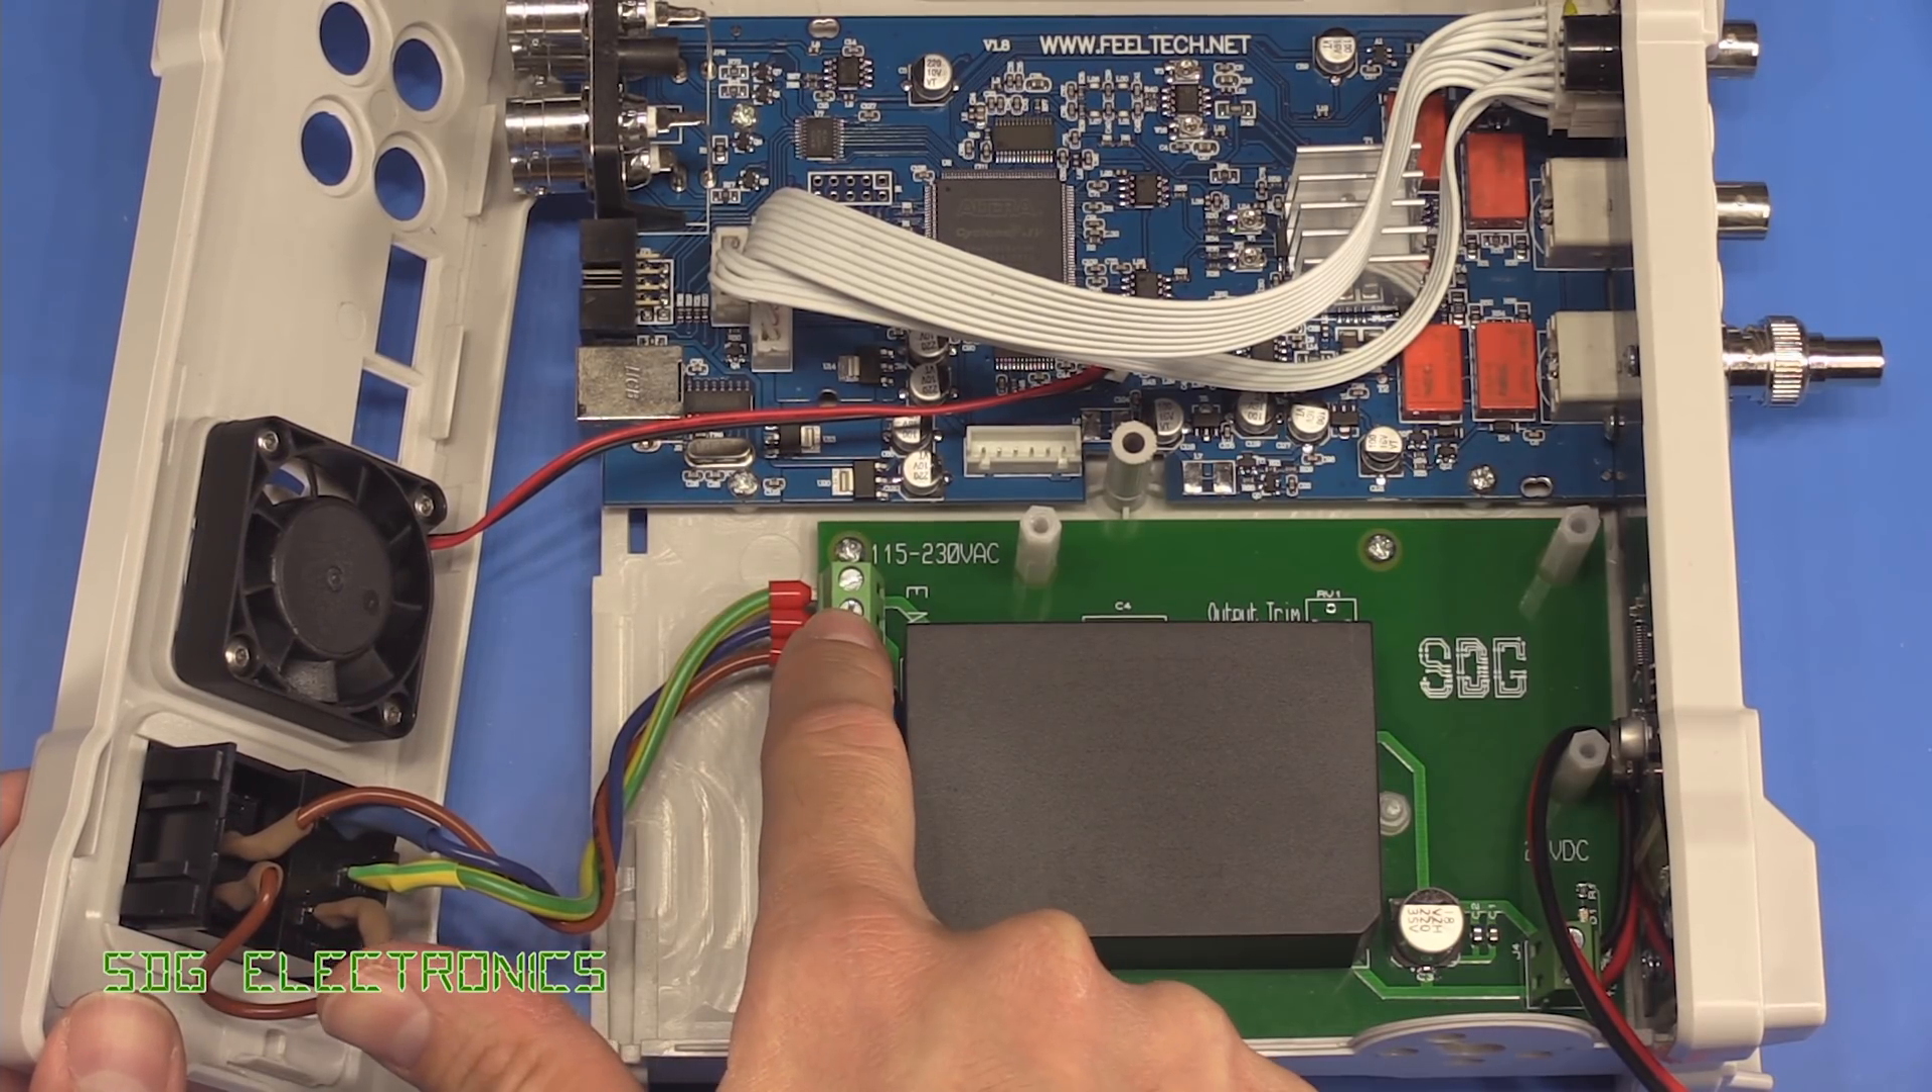You'll see I've also added a 40 millimeter fan to the case and that's going to blow out through the back just to provide some airflow through the unit.